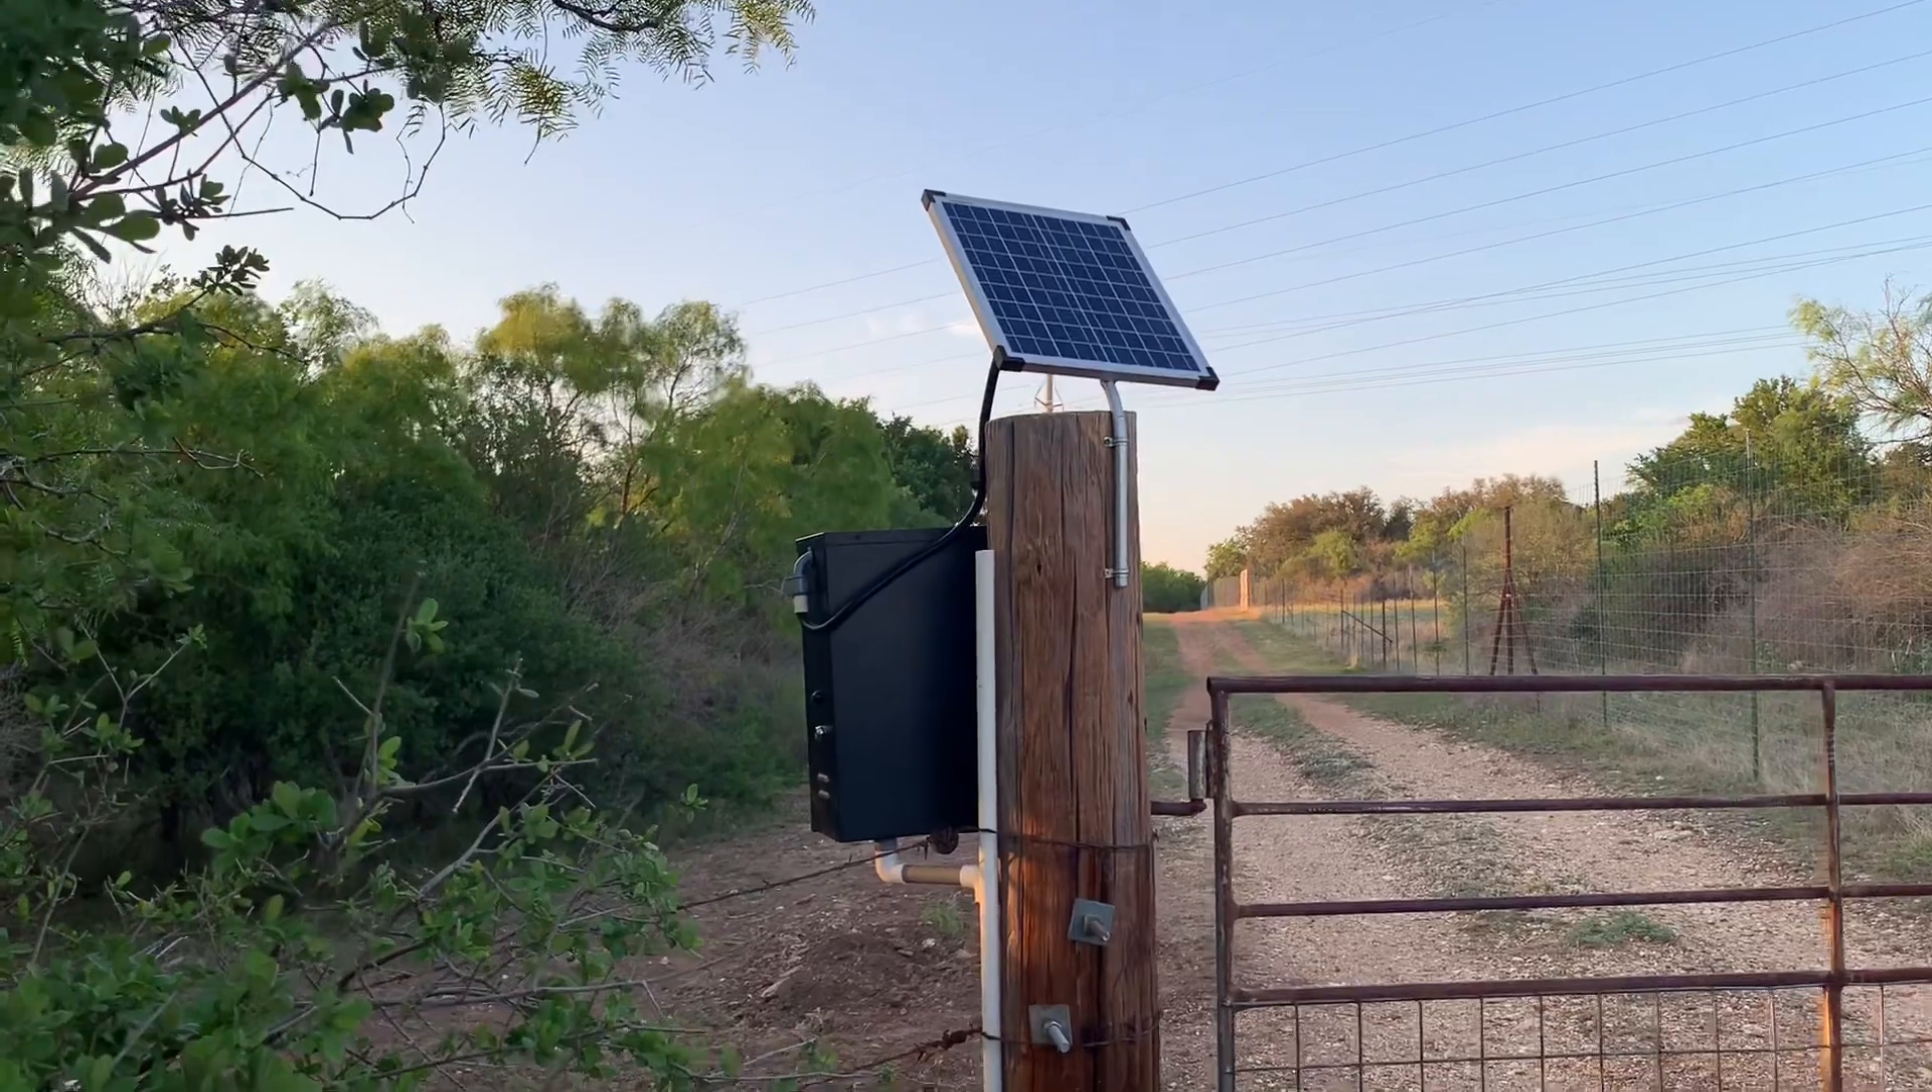I got the solar panel attached to the post.